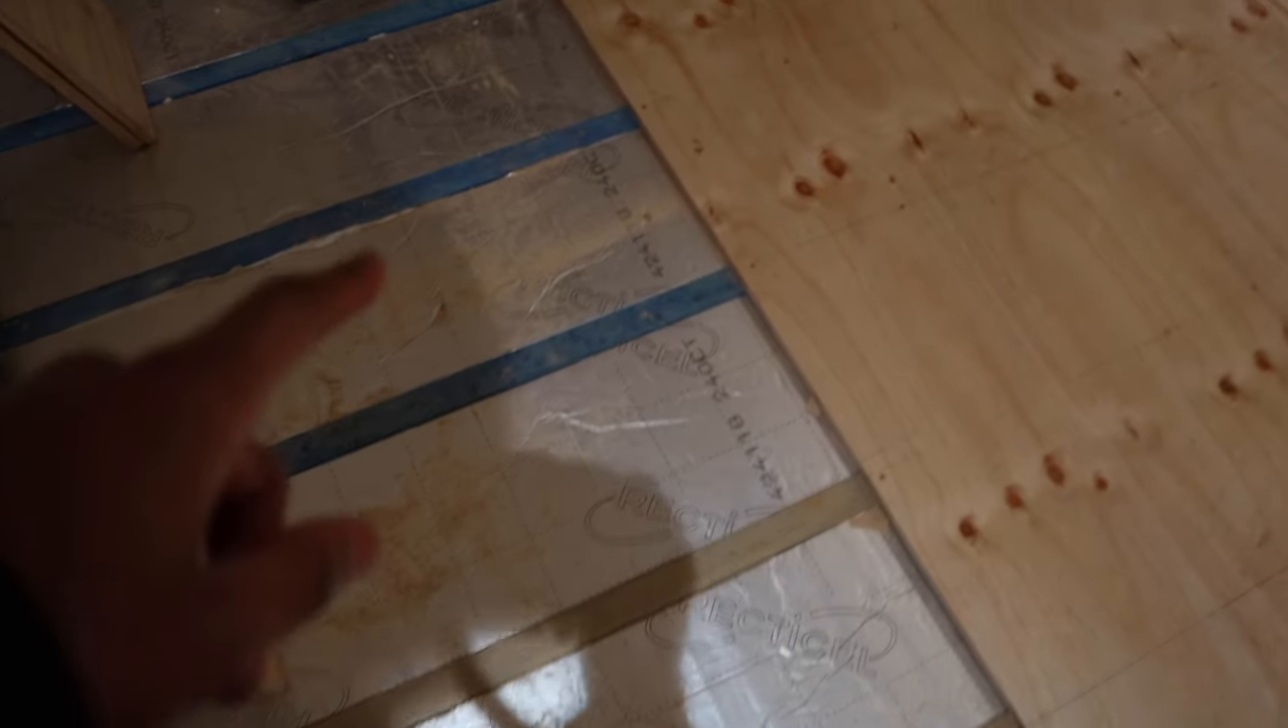So, it was a real struggle to get this level but we managed to get there eventually putting the battens down before putting some insulation in between.